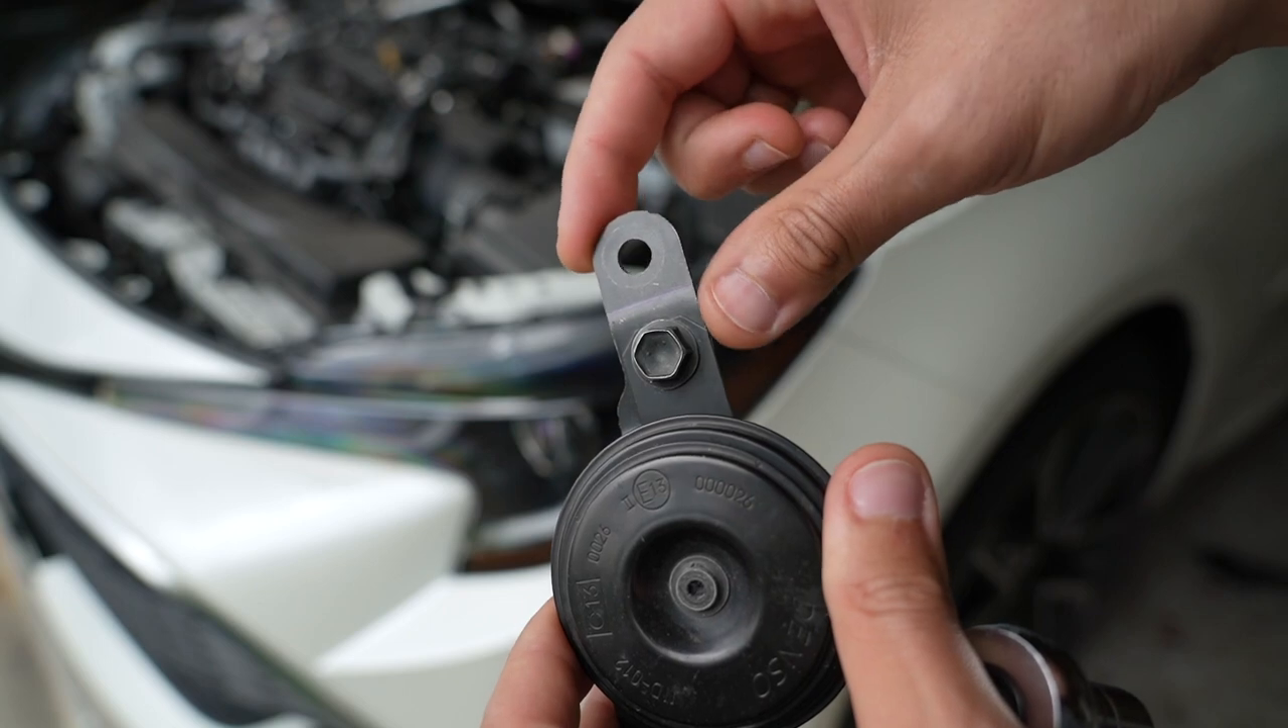This bottom piece is connected to the horn as you can see.